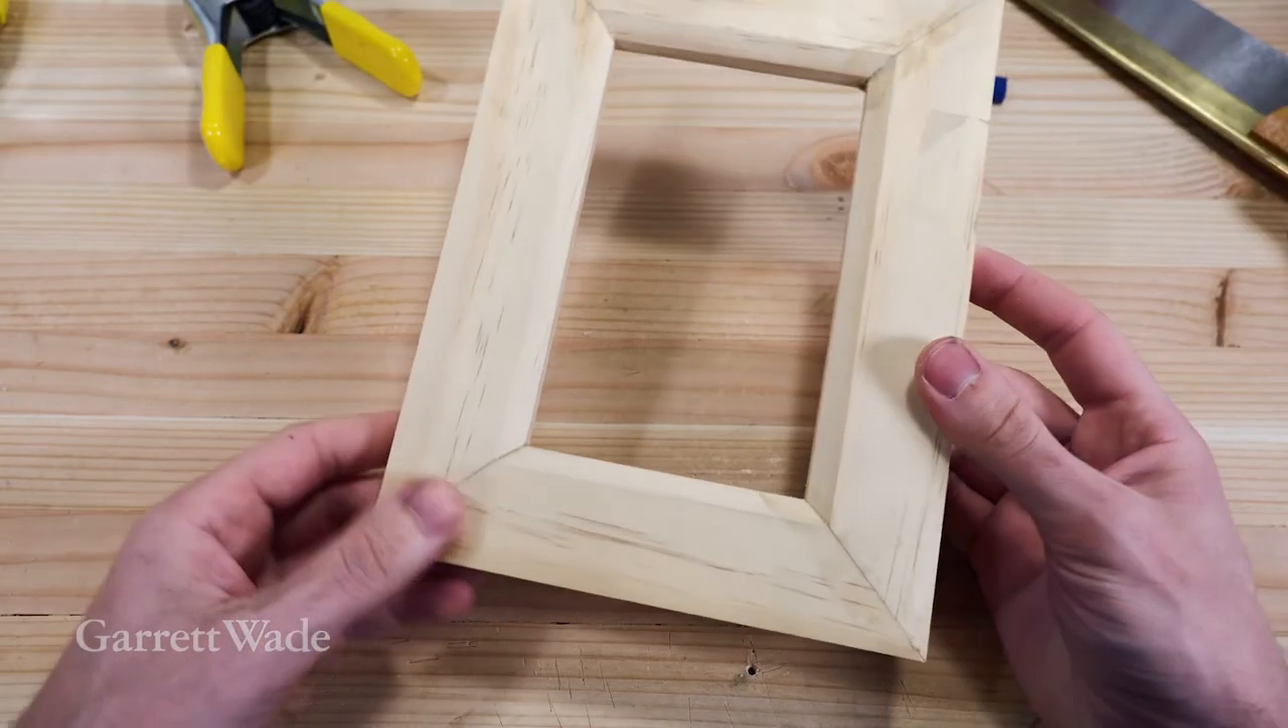All right, so the rails are glued together.